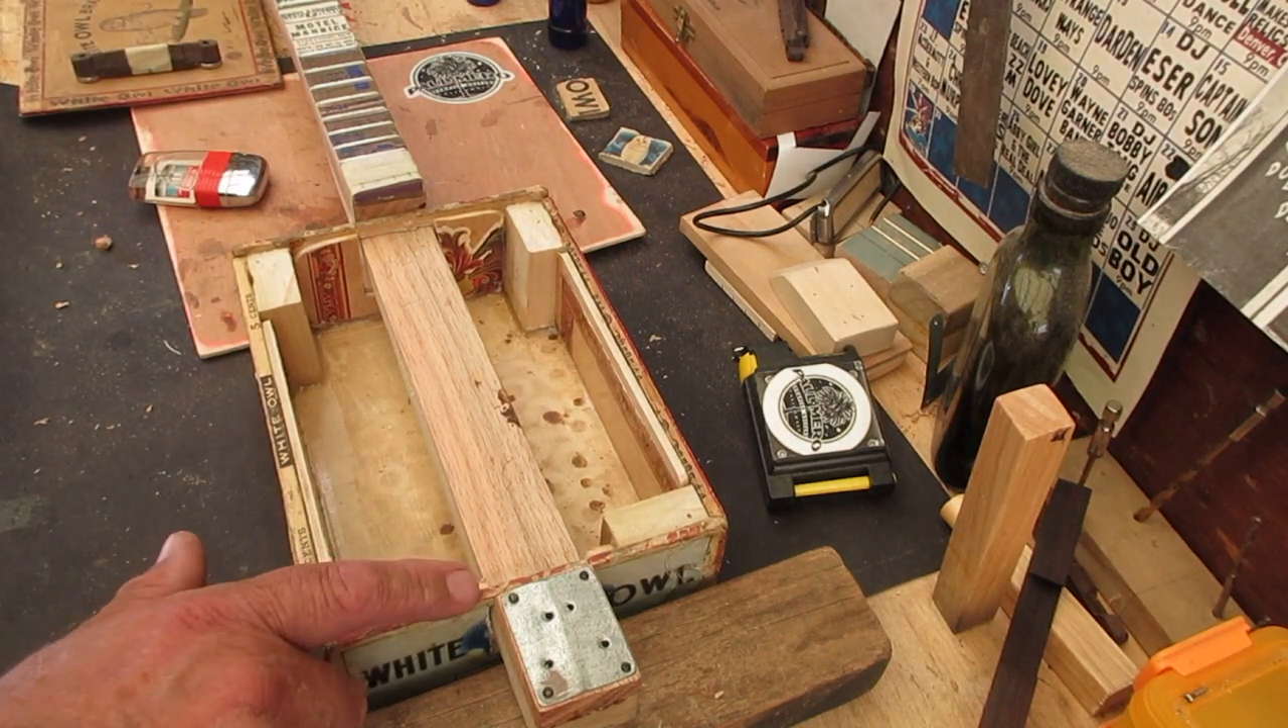So i haven't attached a lid yet.